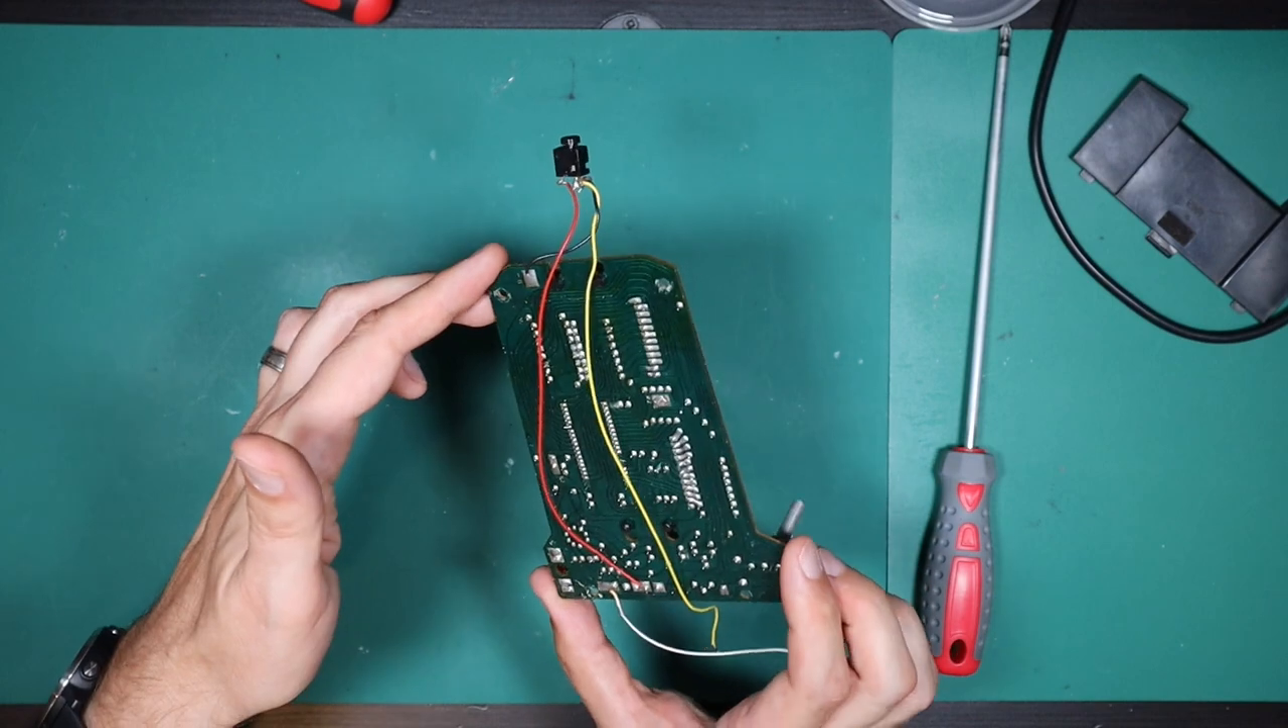So now we have our electronics away from the plastics.